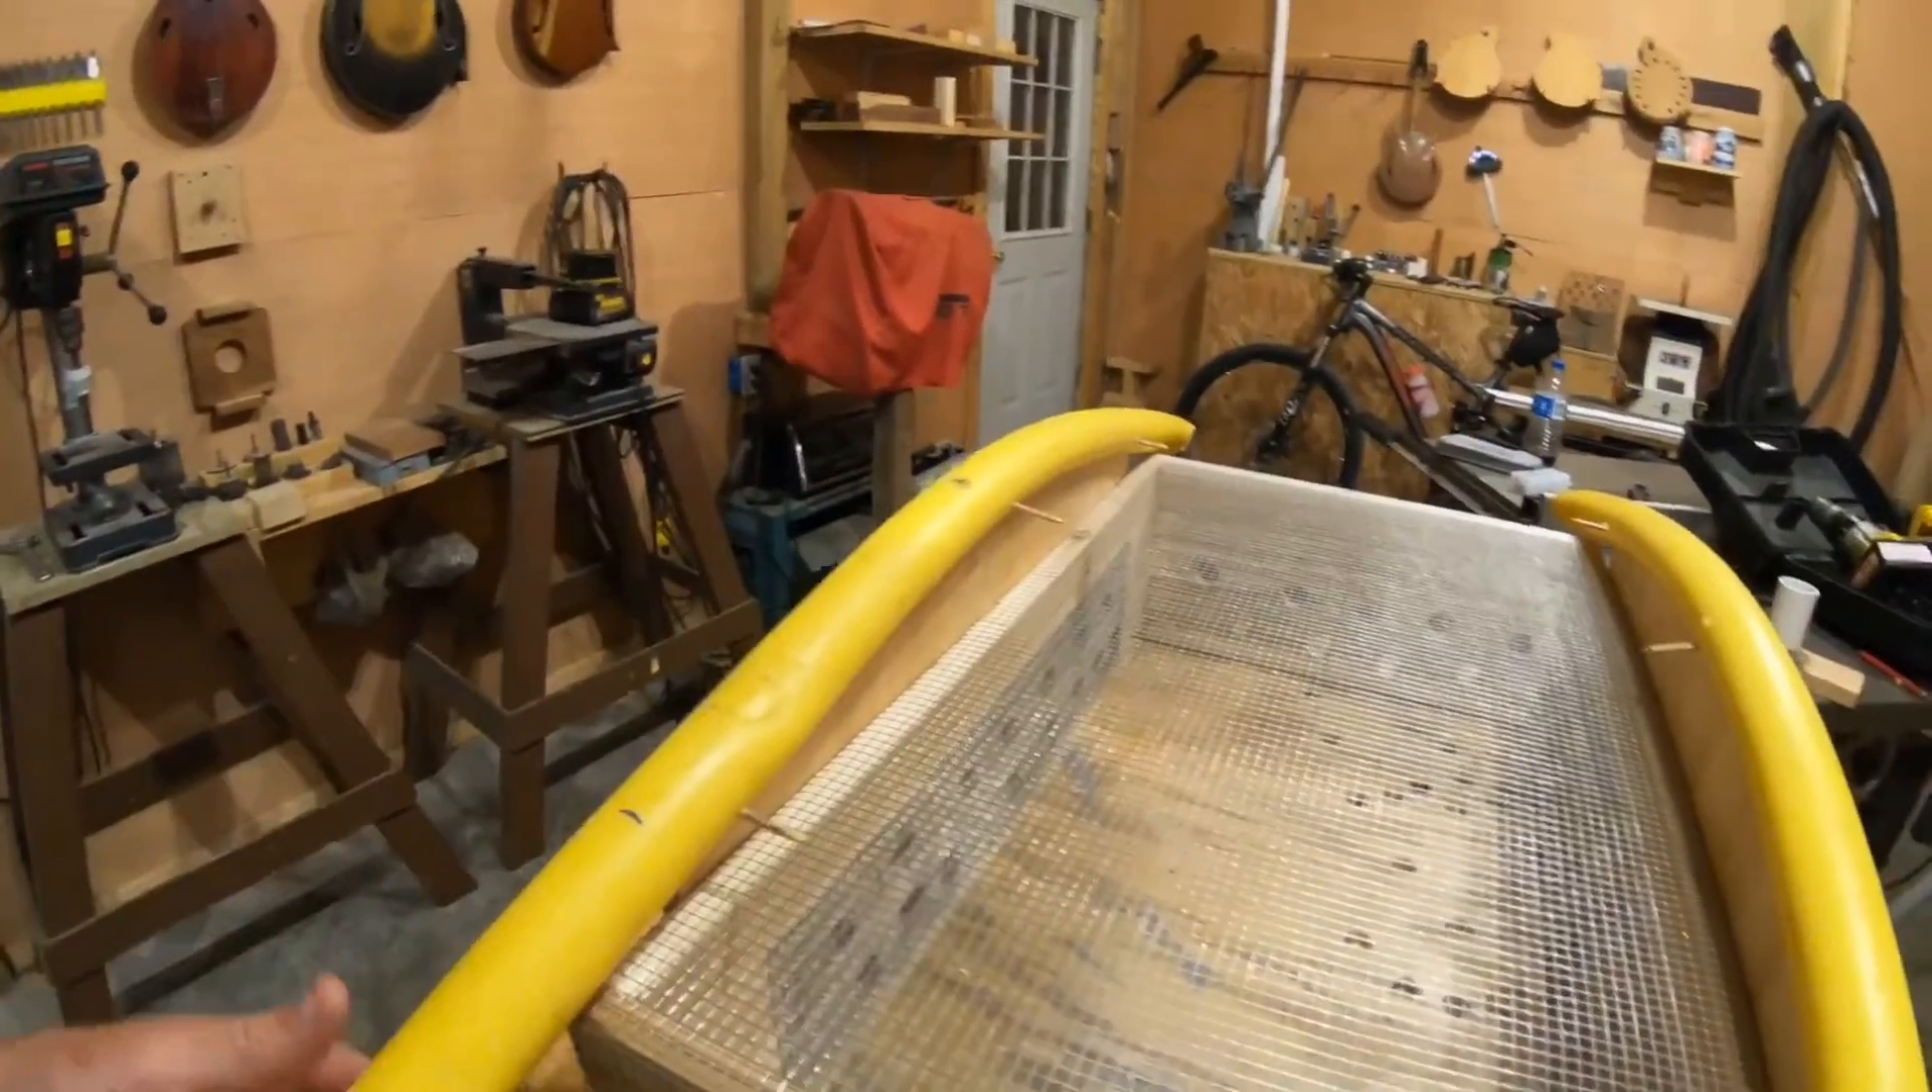Okay we got our uh polyethylene pipe all attached on the bottom.